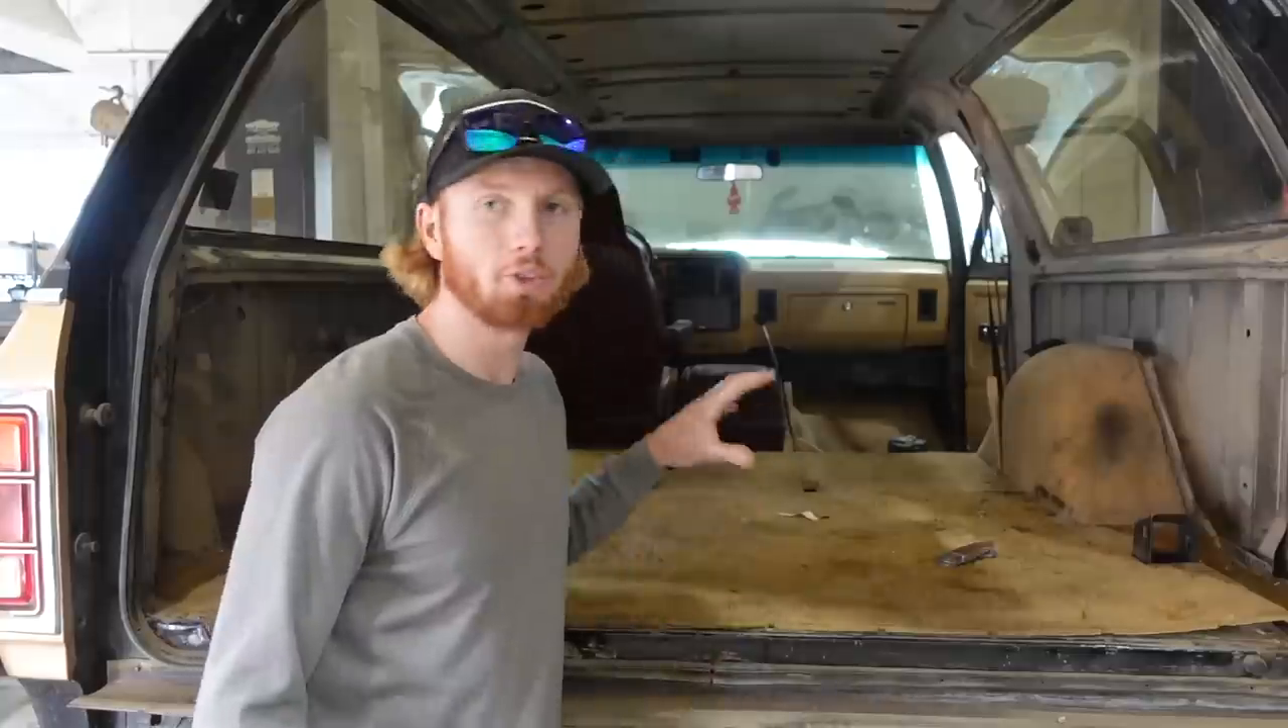So we stripped out the interior.